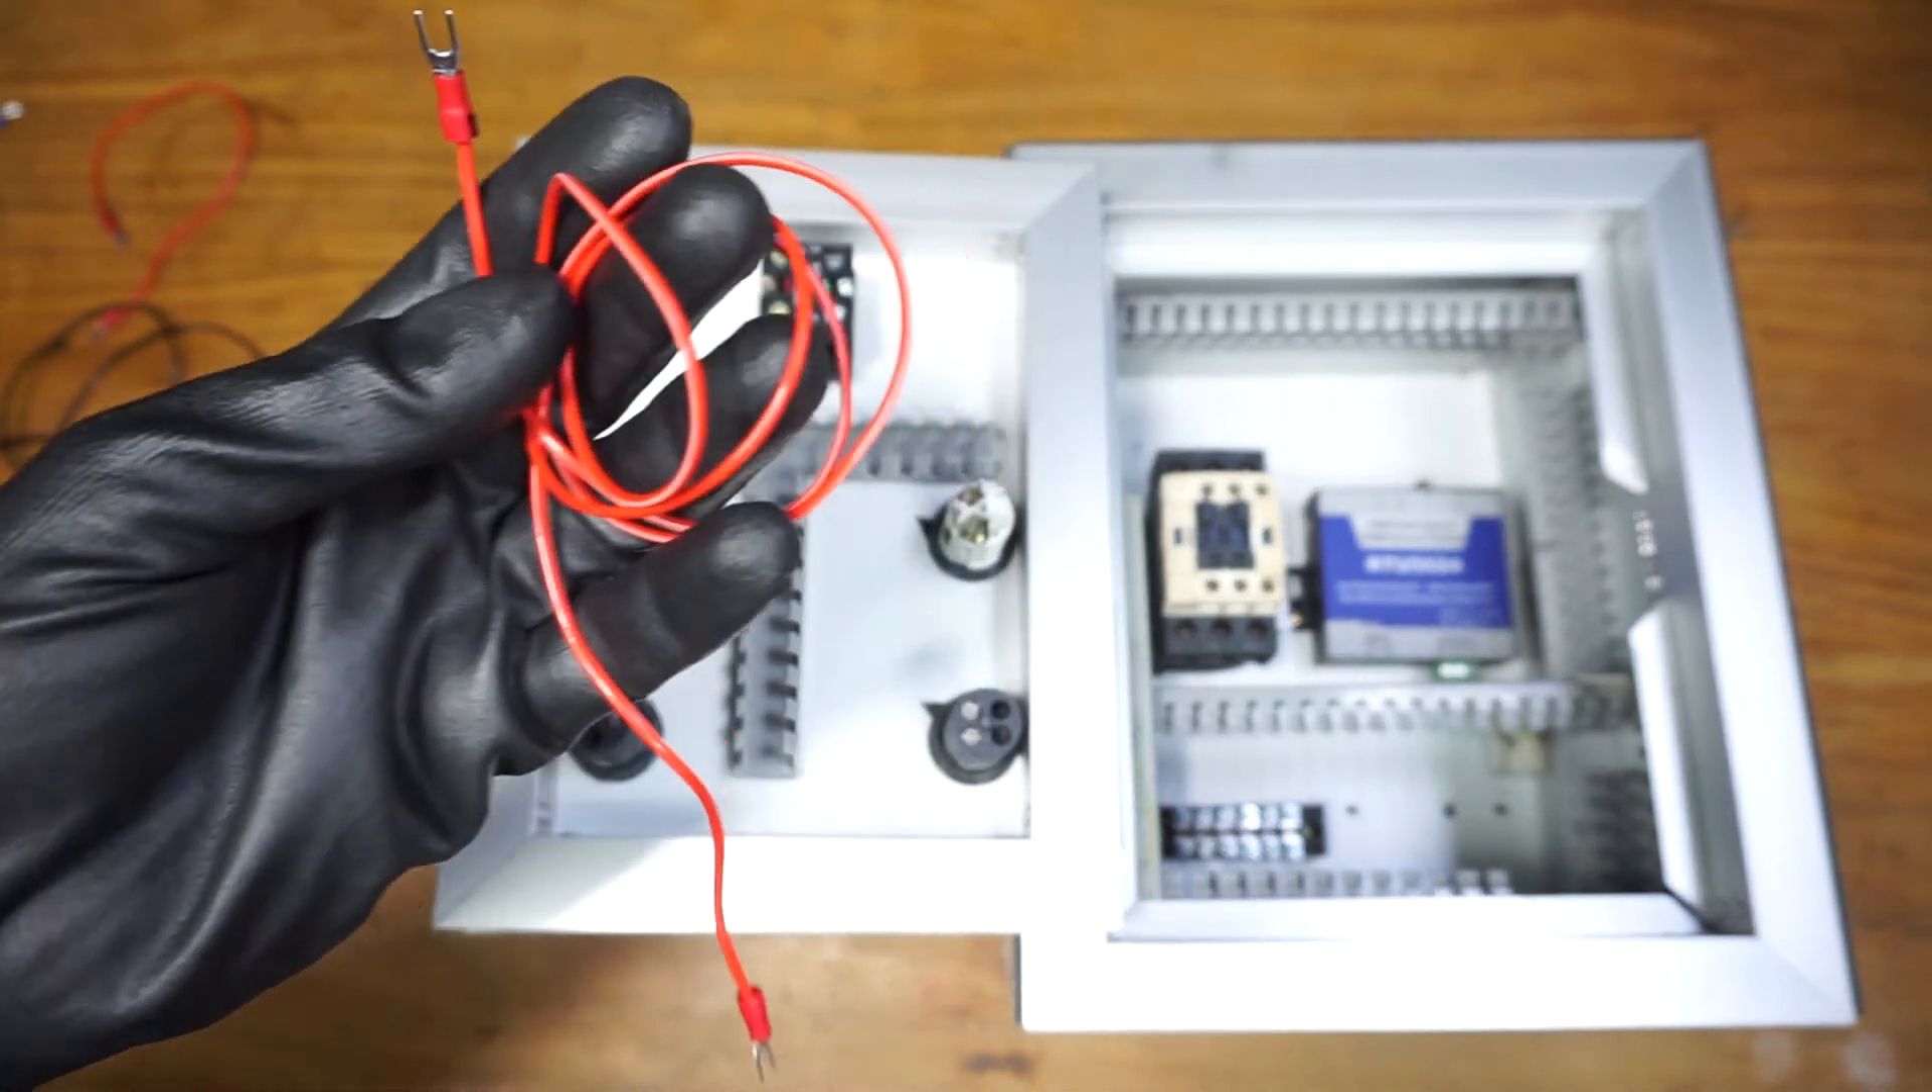As you can see, I have already put wire lugs on the wires and already cut the wires to the required length and also labeled the wires so I can properly identify the wires.